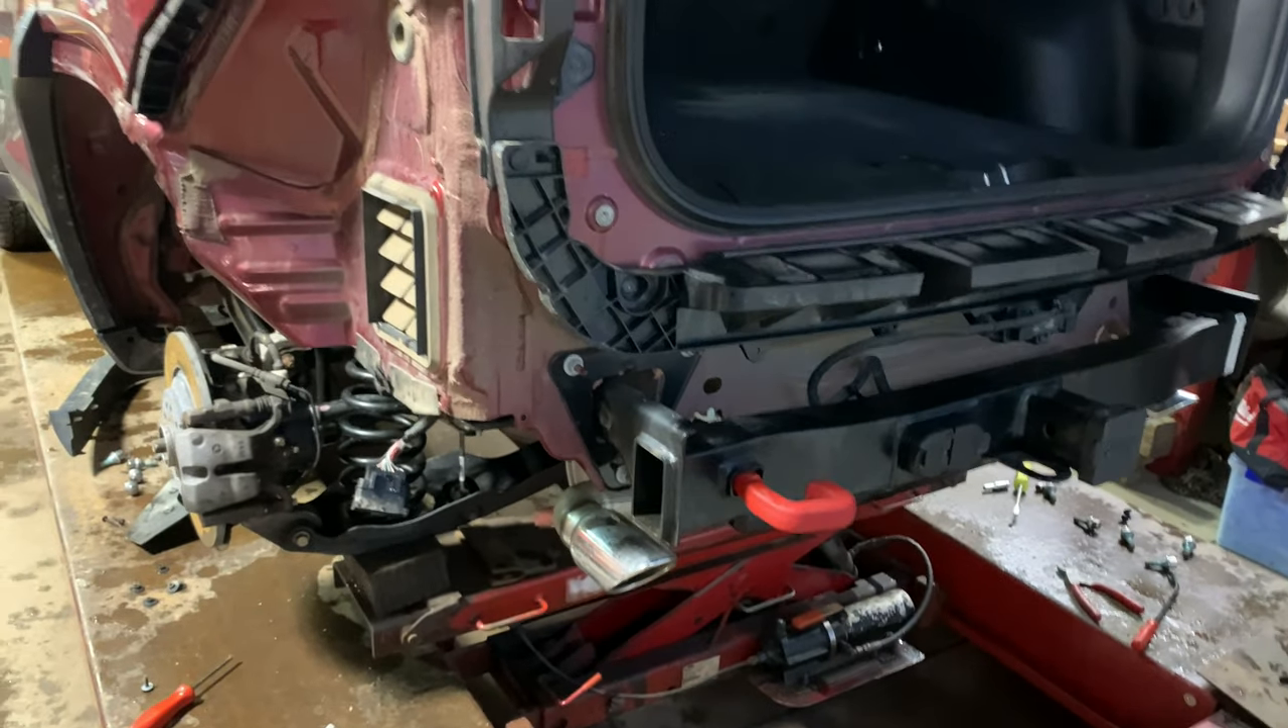There's the jeep with the bumper cover removed everything looks real good back here nothing seems to be rusting or corroding.